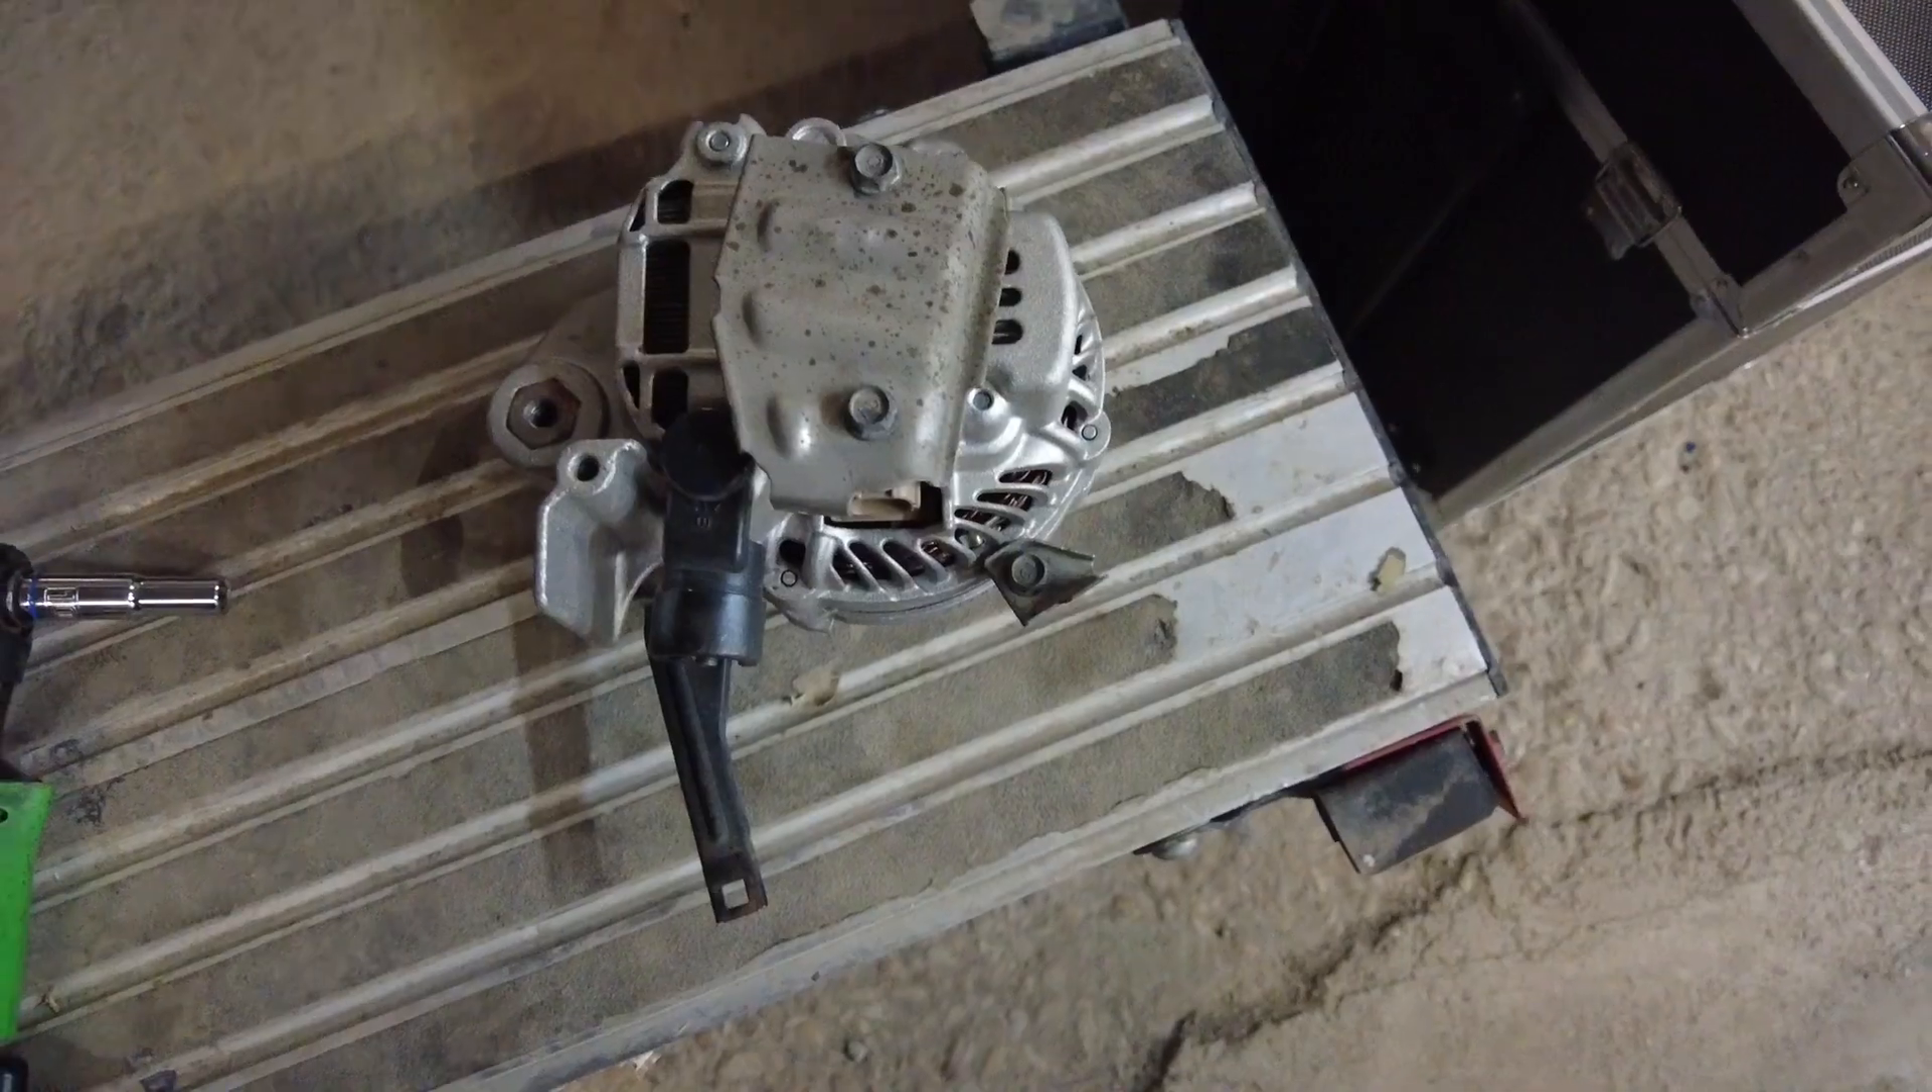There we go, alternator is out.